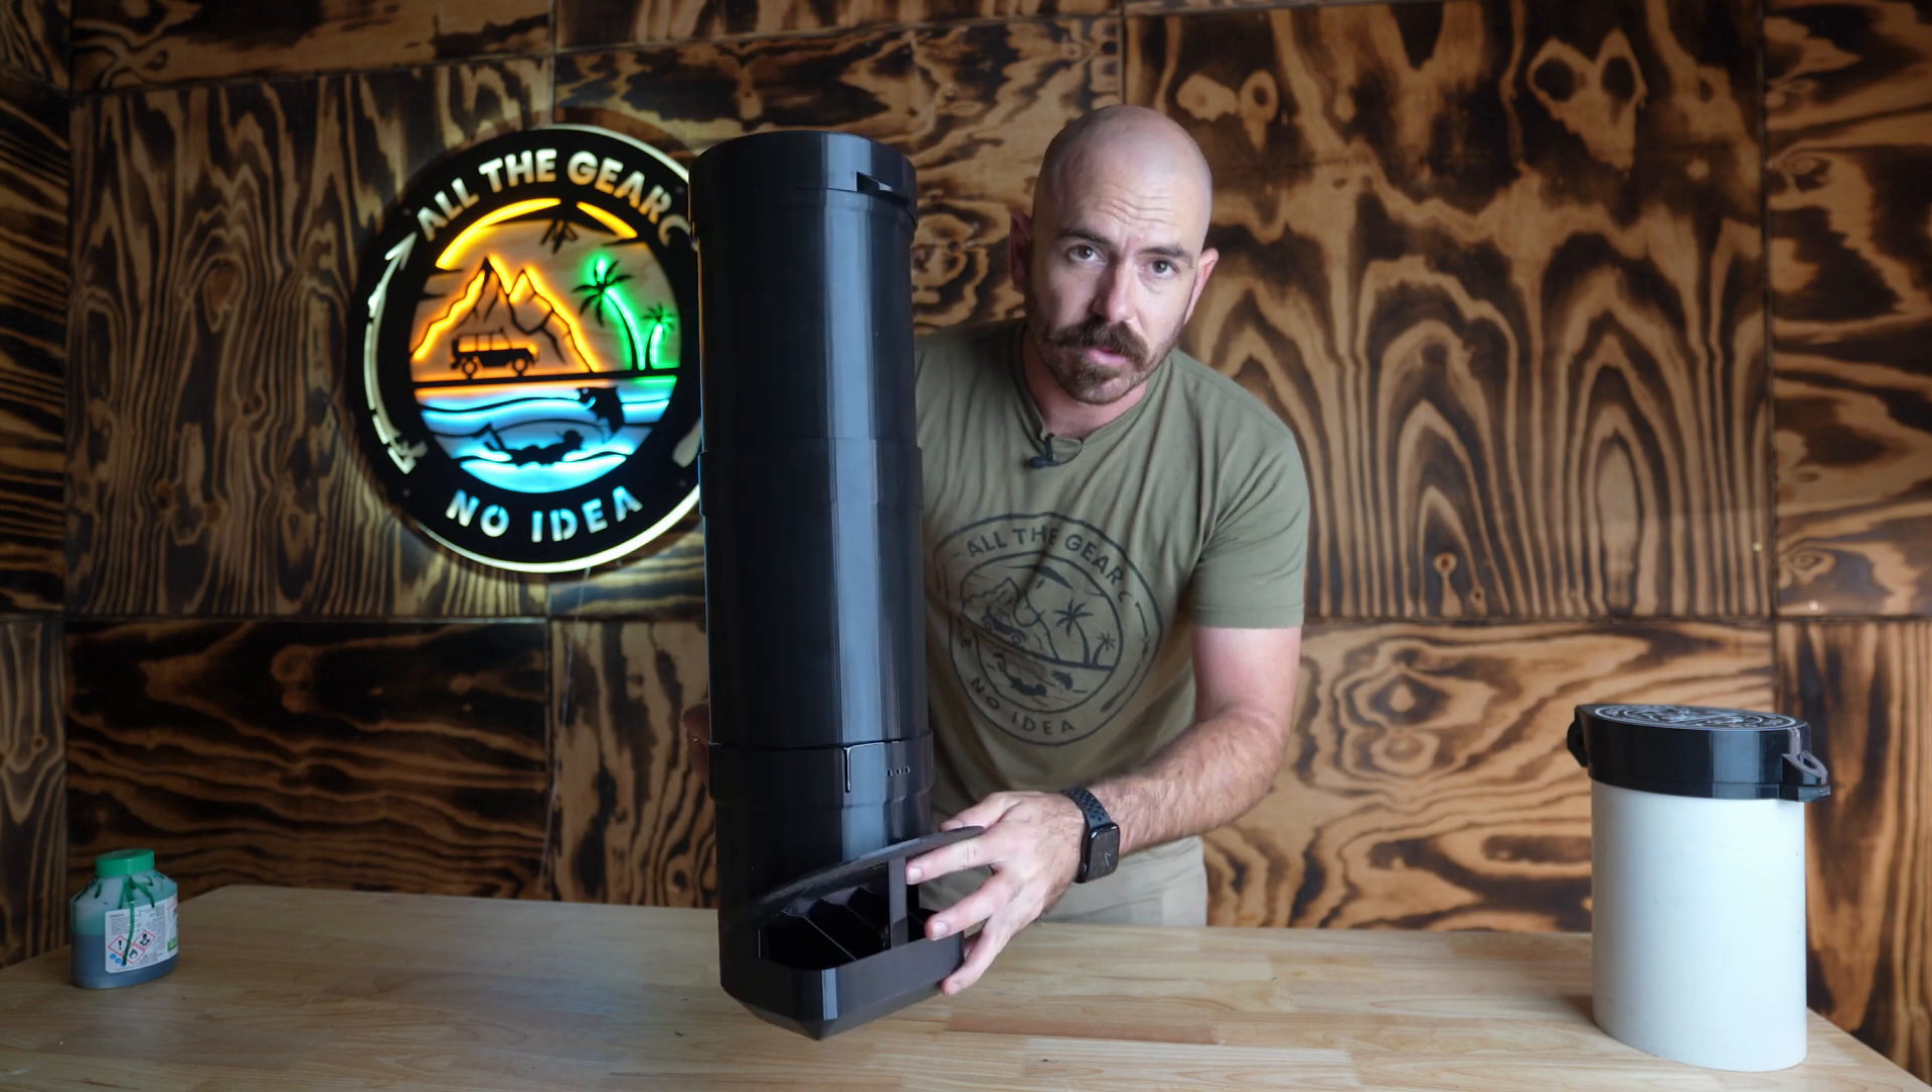And there we have our chicken feeder assembled.